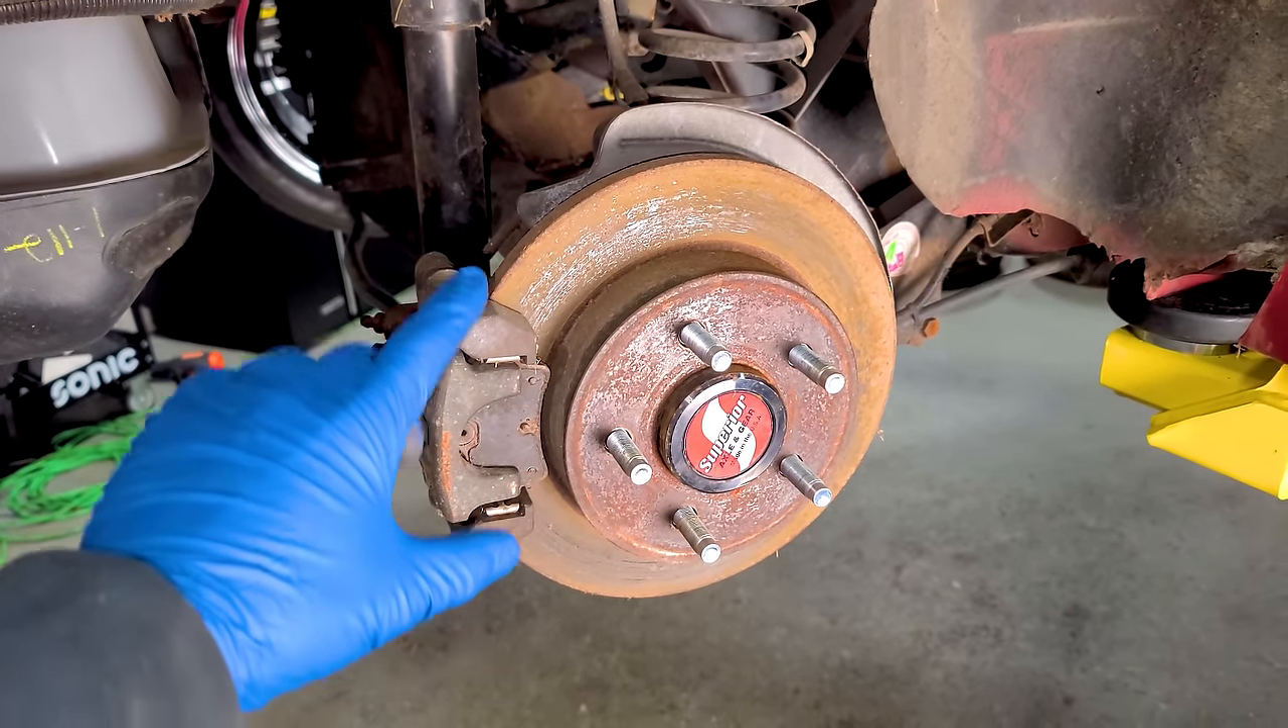All the wheel studs are done.